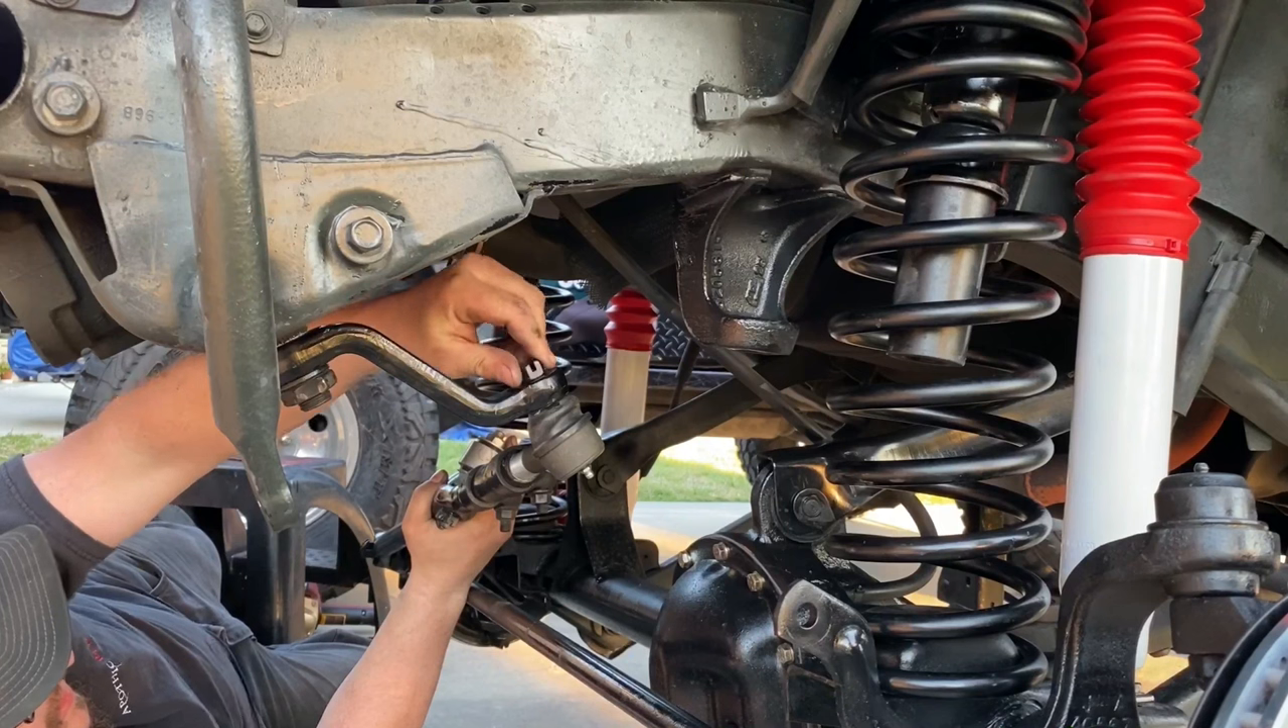So at this point you can see that the skyjacker 700 series shocks are installed.